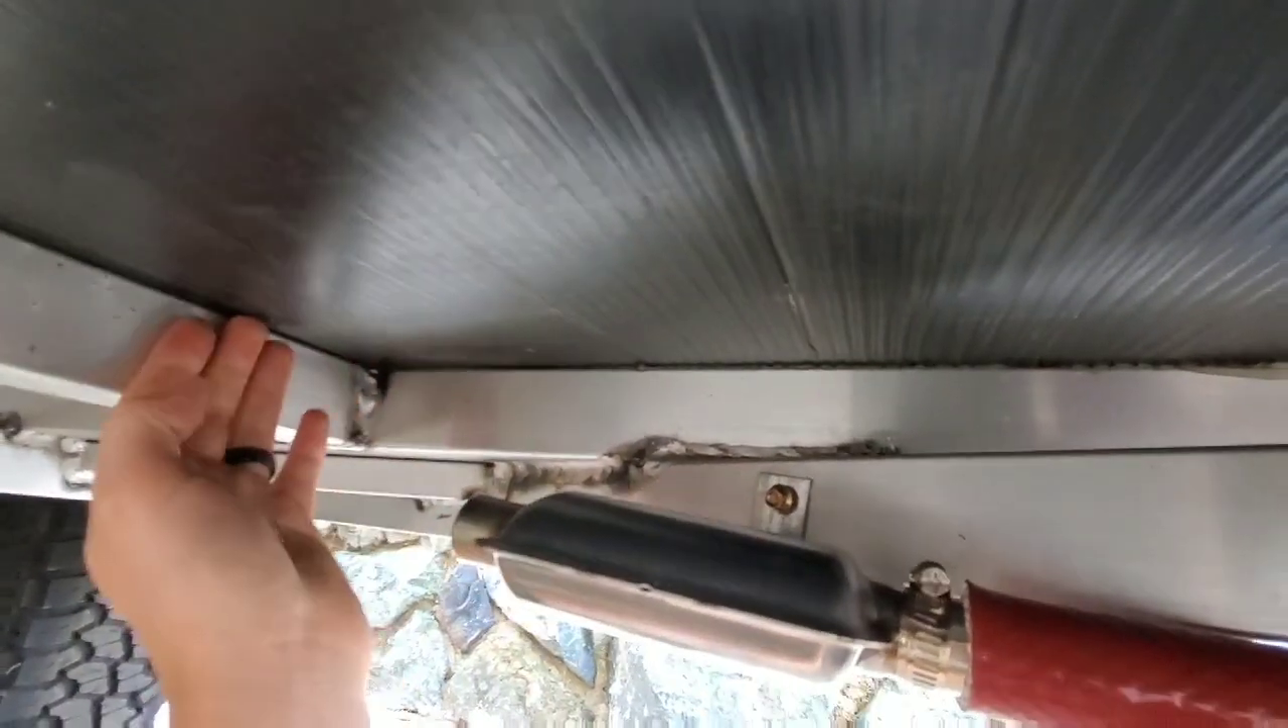Um we've got the exhaust mounted so that's mounted like that.